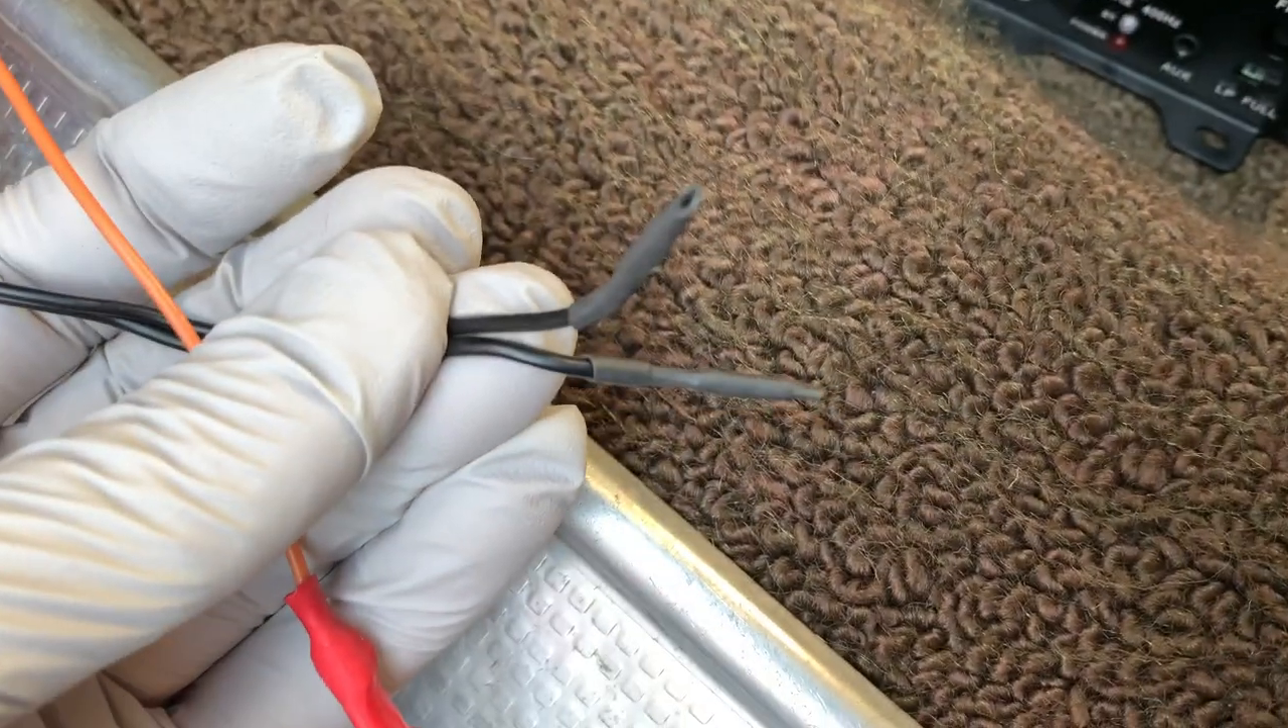I've just put some heat shrink on the unused cables just so they're safe.